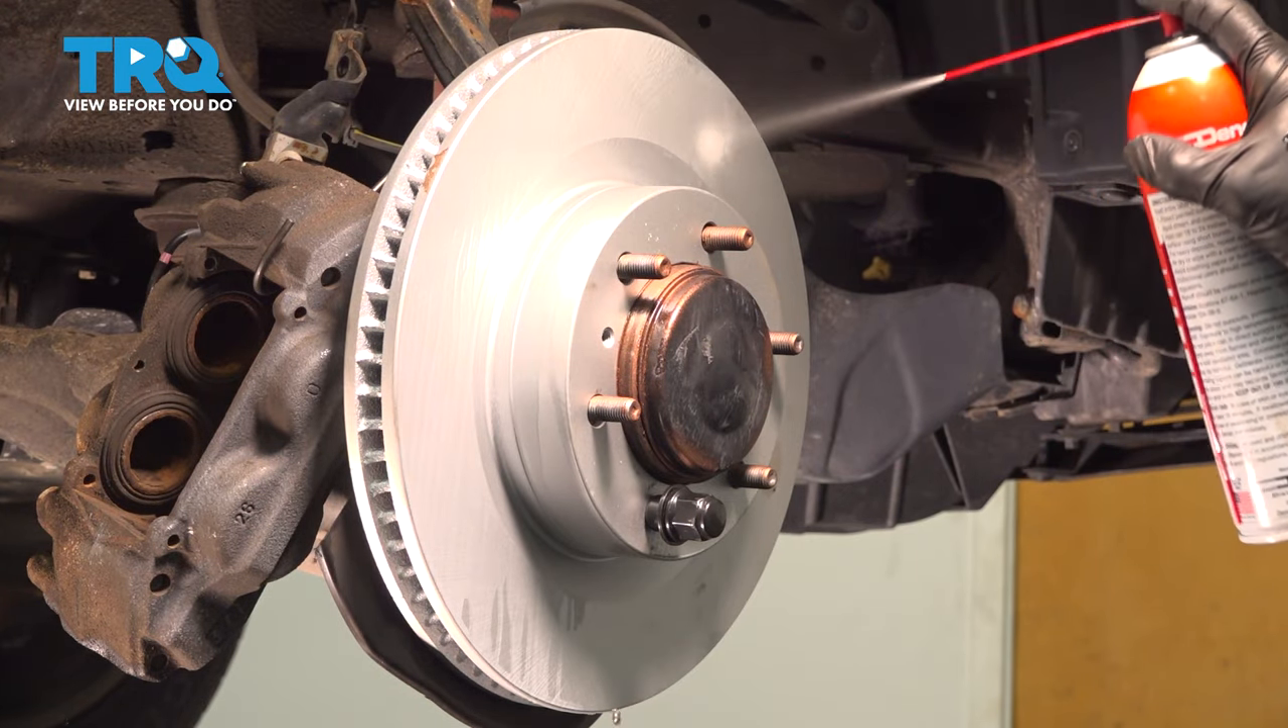So now the rotor is in place, and I'm going to clean the surface.